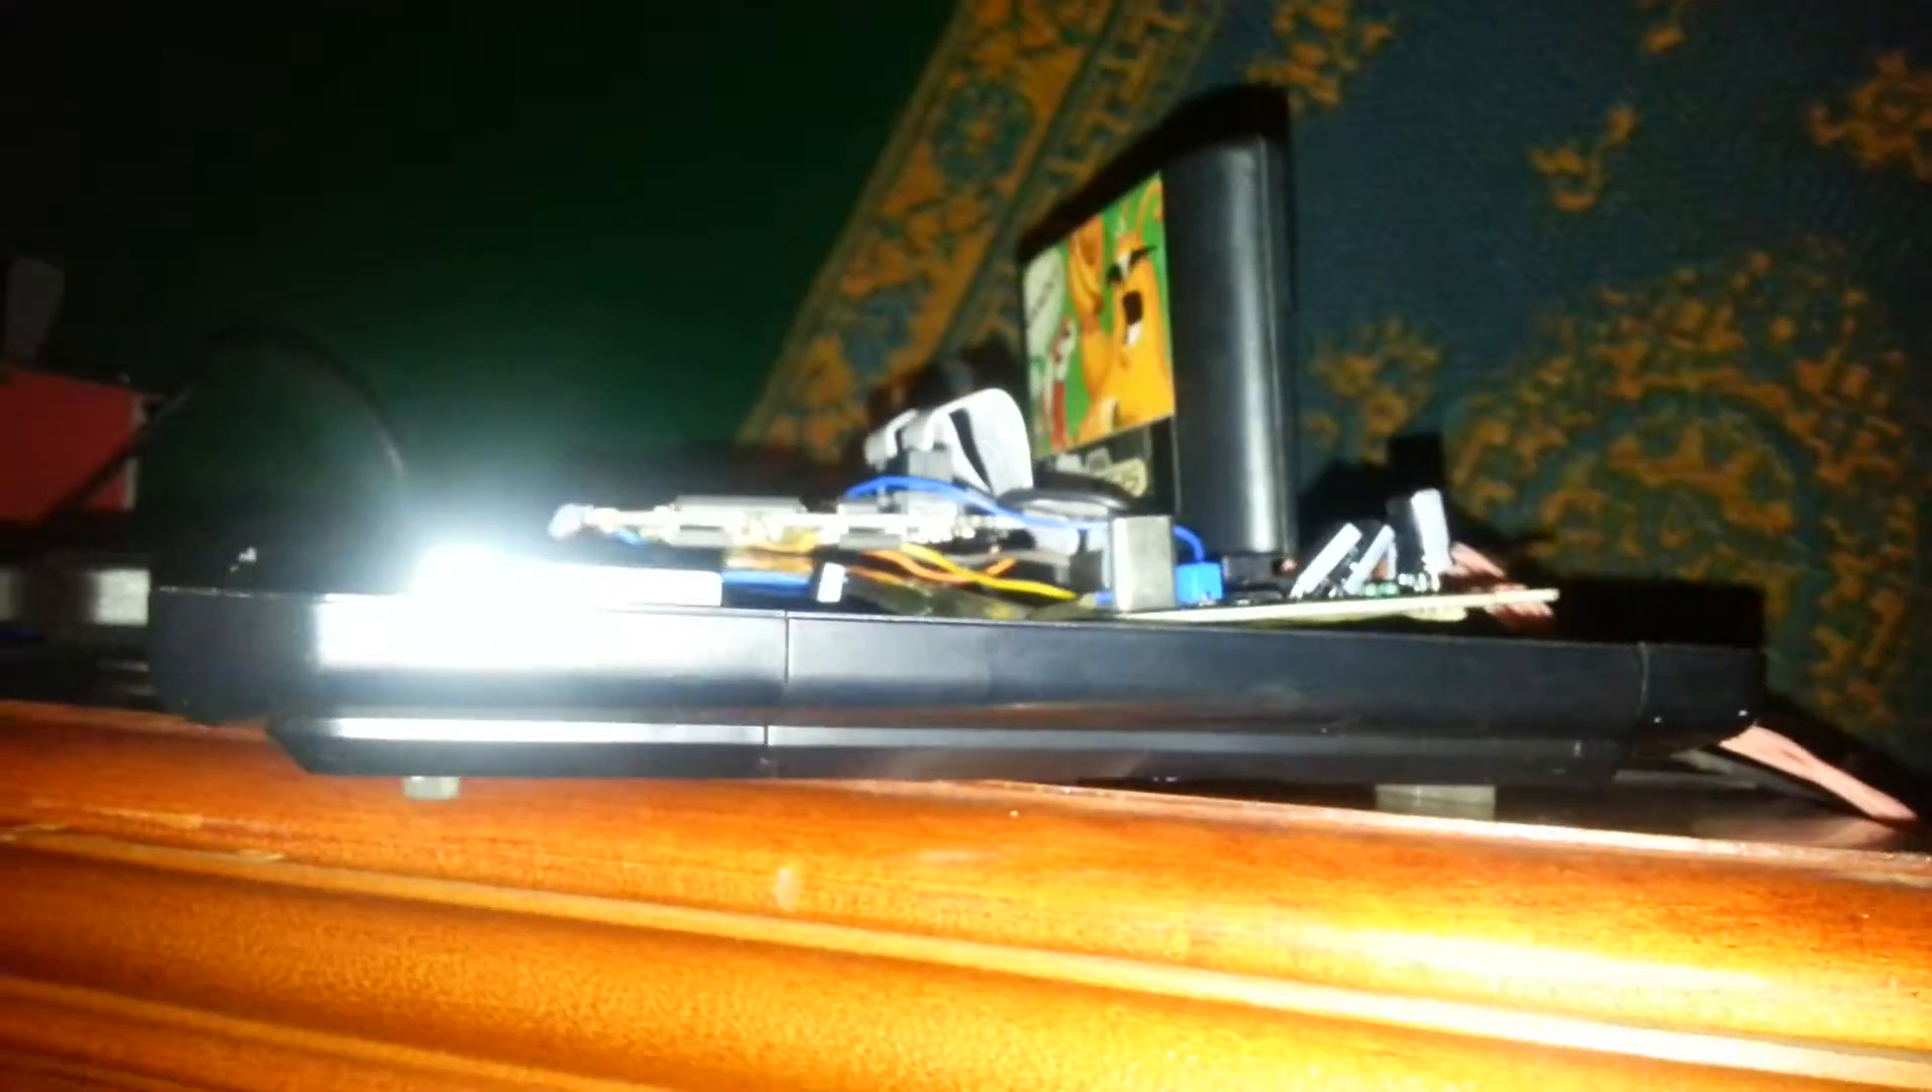Alright, so as you can see, I still have the case opened up to get this all running.